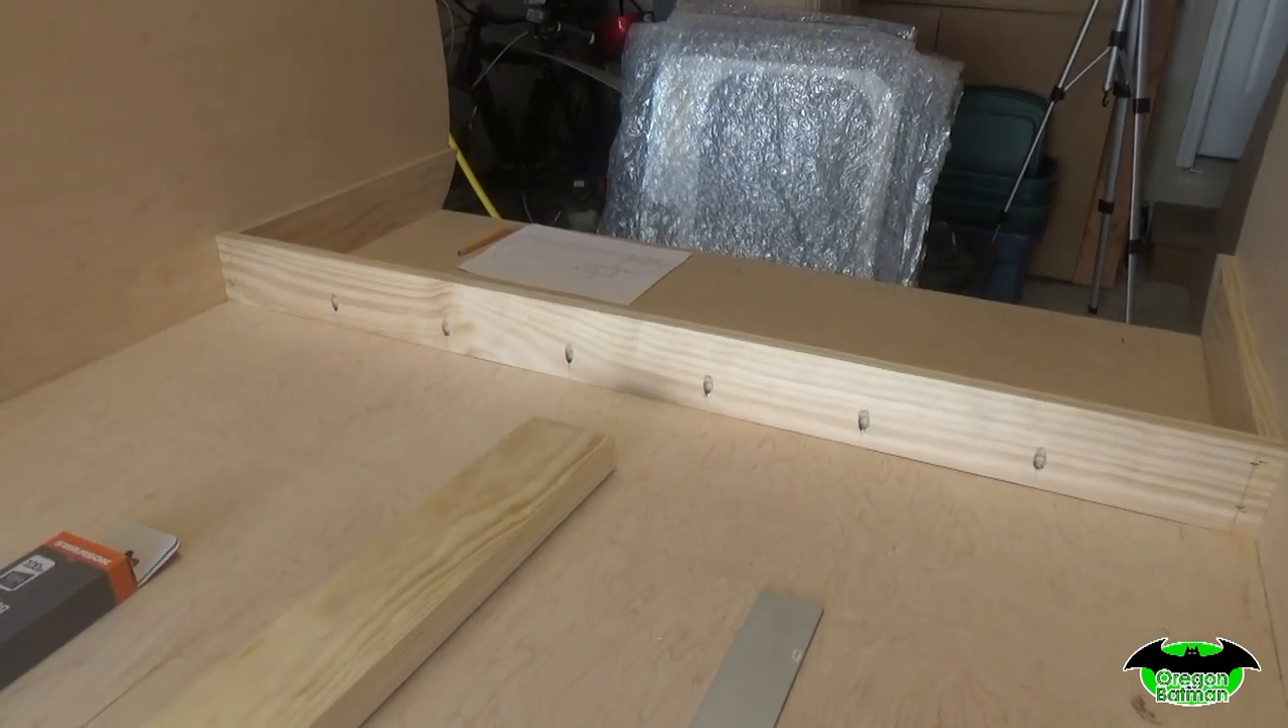Now with any luck, you have your backboard on, and I used pocket screws.